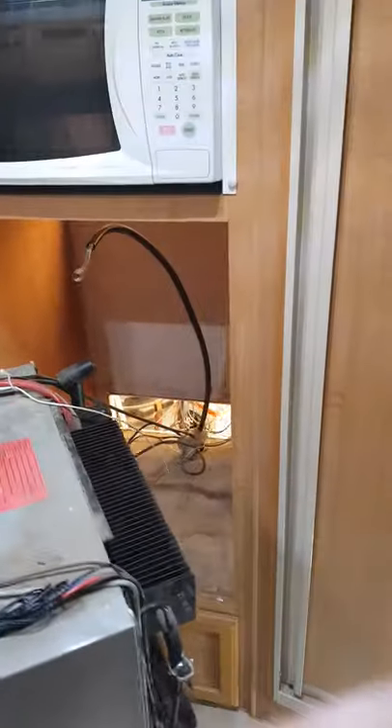I've actually pulled the fridge out of its hole there.